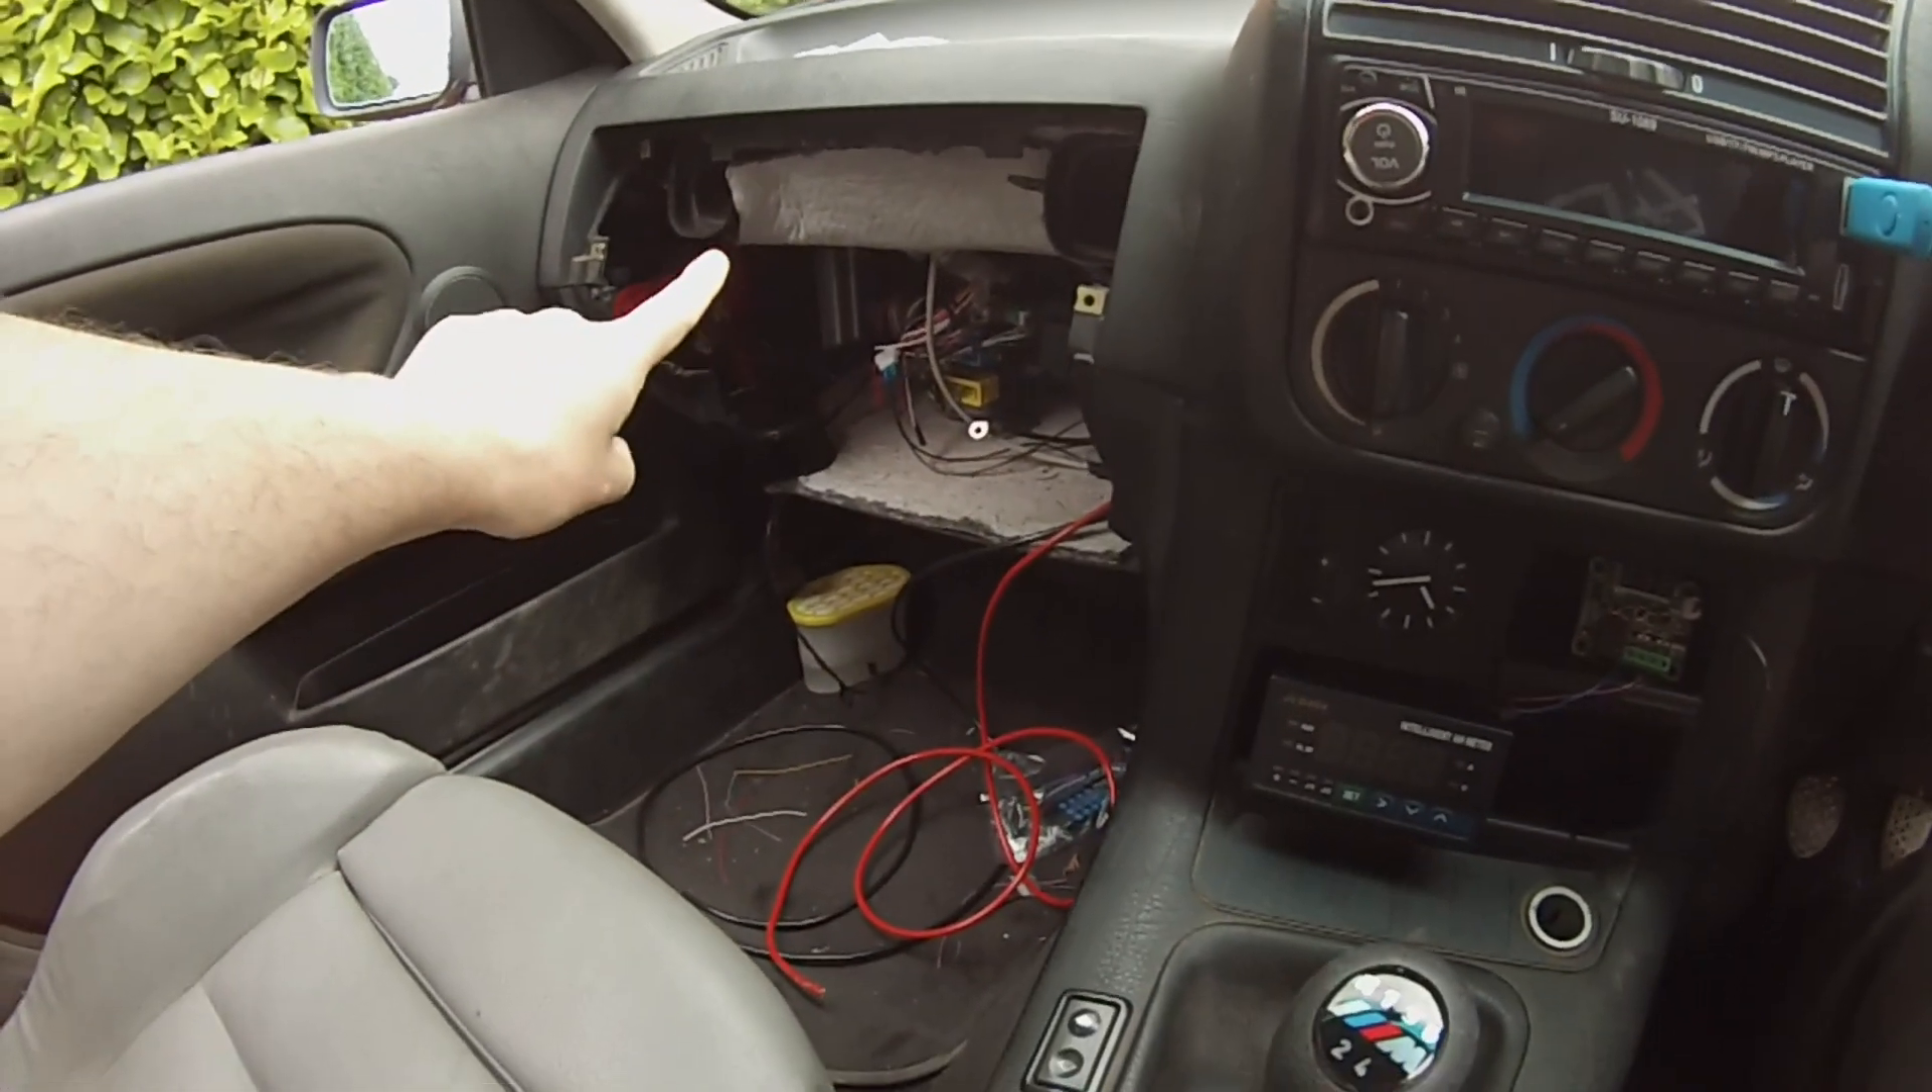Now, over here, you will see that we still have our glove compartment removed.